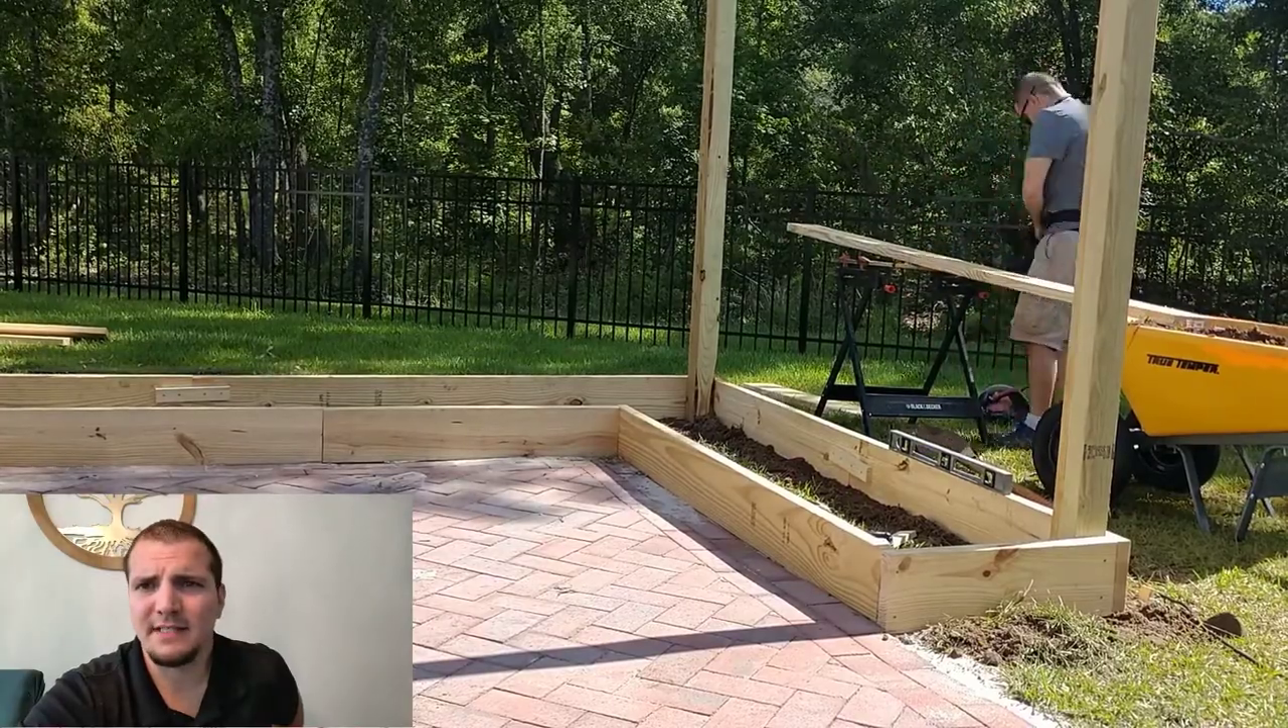Looks like I got the first layer set up.